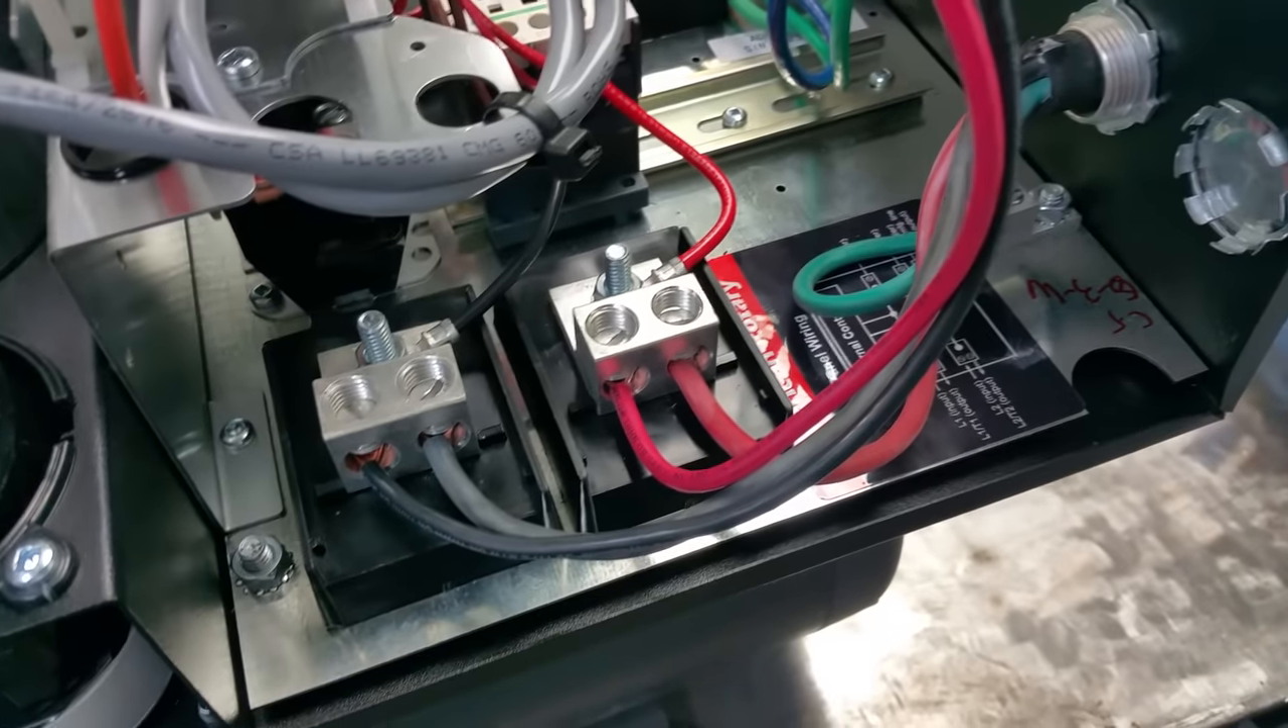Okay so we've got our internal wiring done it's uh red to red black to black.